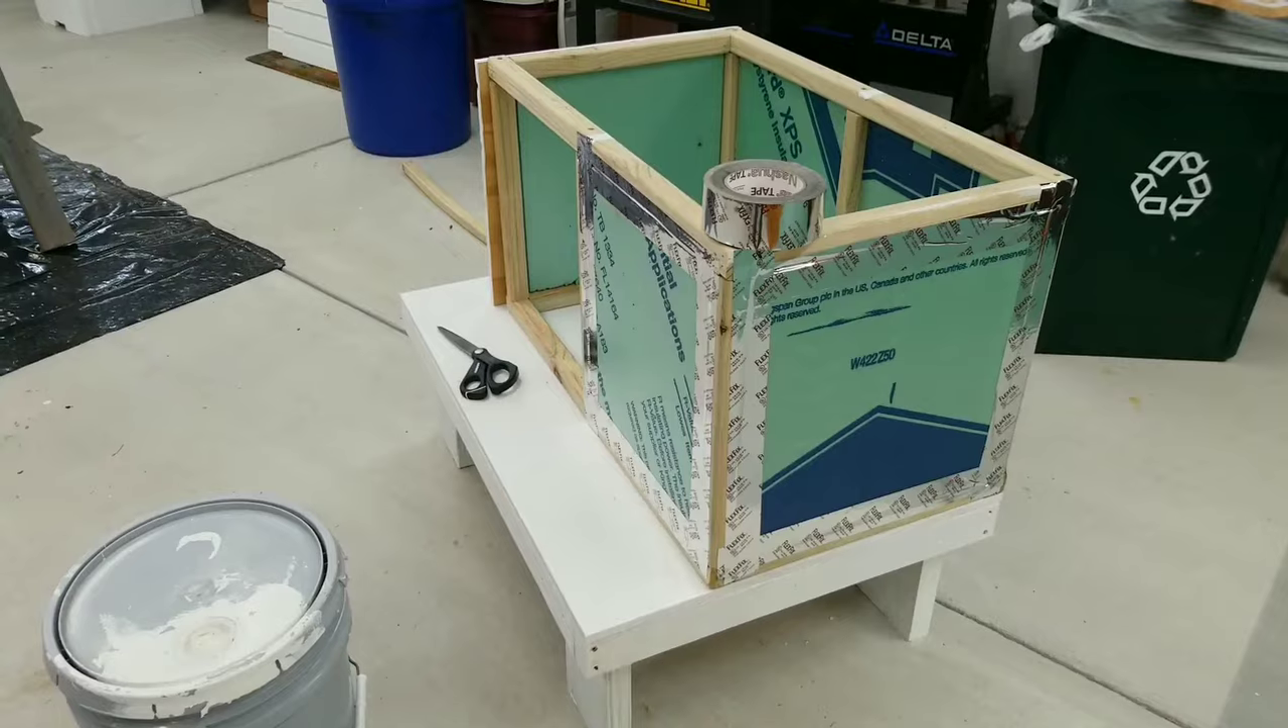So I used that duct duct tape, the silver duct tape, to attach my foam panels, my insulation panels.